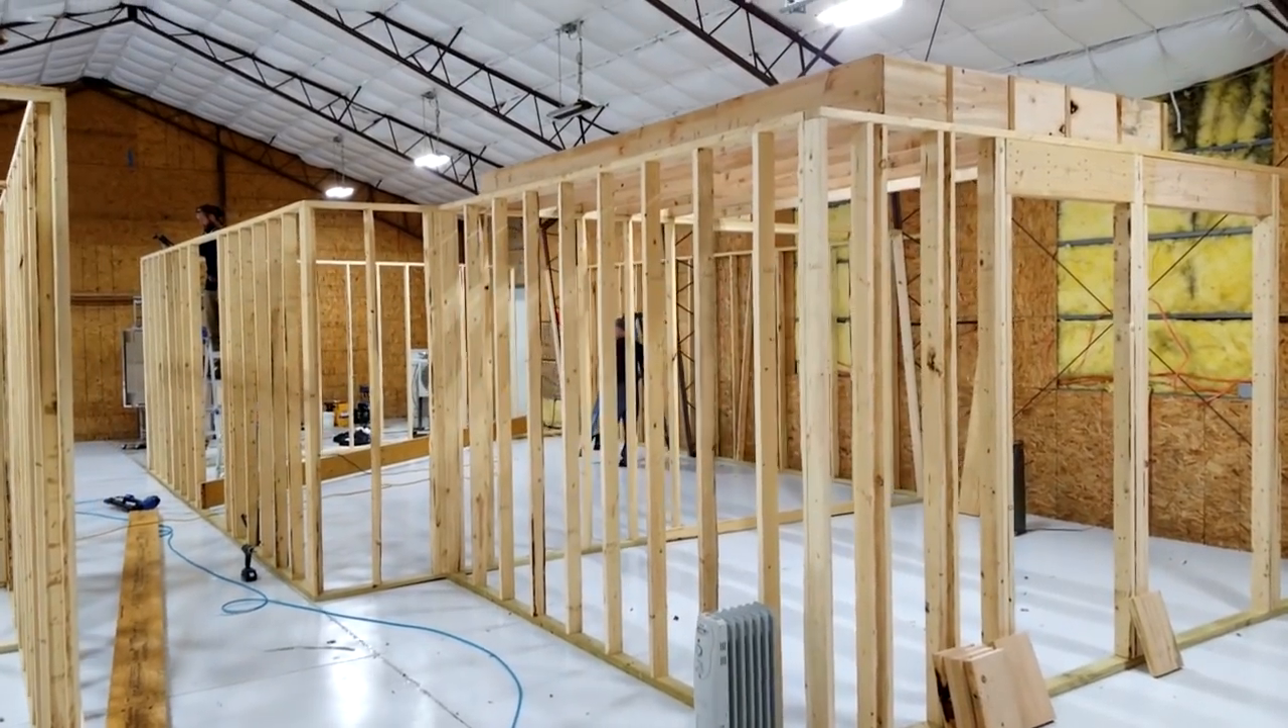All right we got the framing all up we're starting to do the flooring above the ceiling.